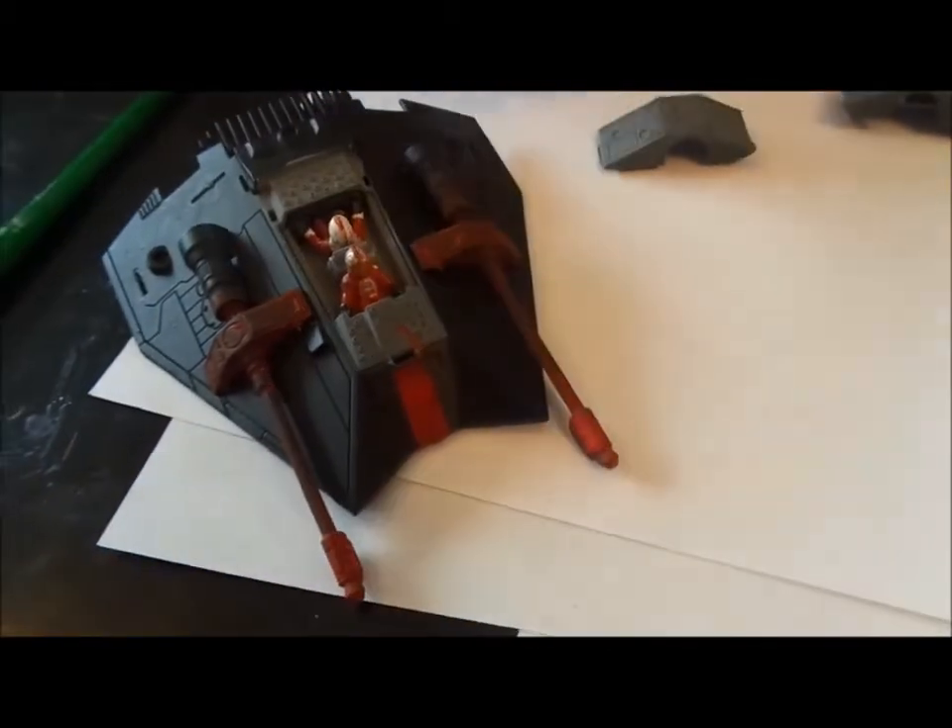Okay, so we've put the guns on the snow speeder now and it looks really good I have to say.